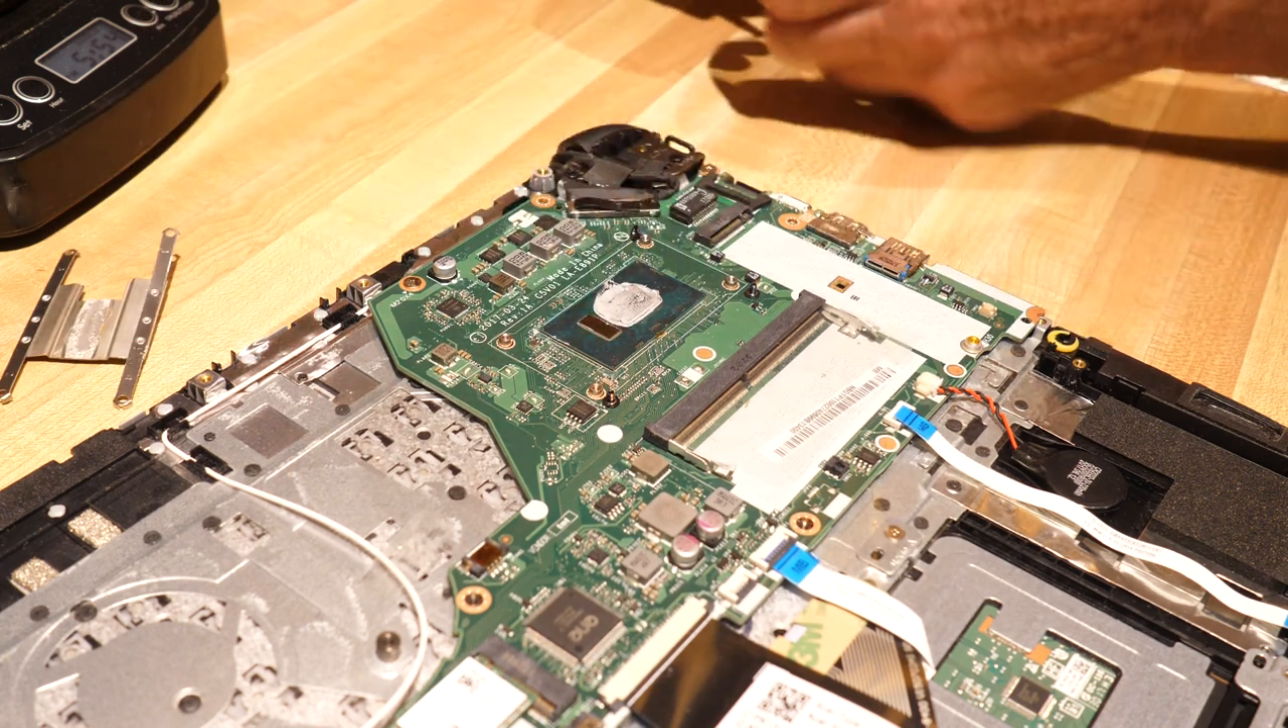So now we've revealed the chip underneath here.